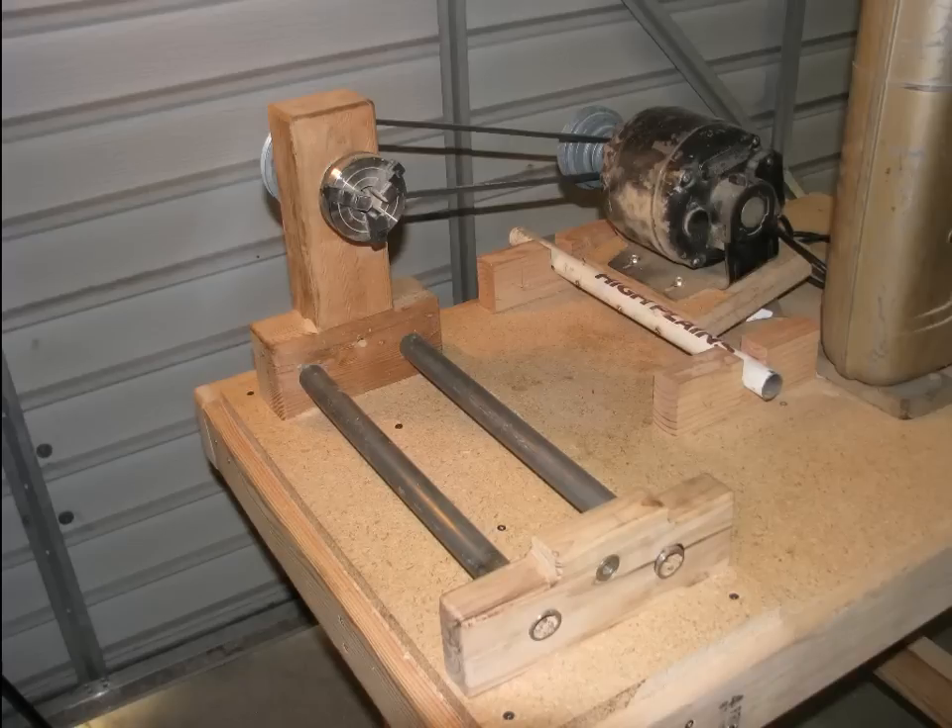Once I screwed everything together and rigged a motor mount, I had a working lathe as long as I stuck to turning in the chuck.